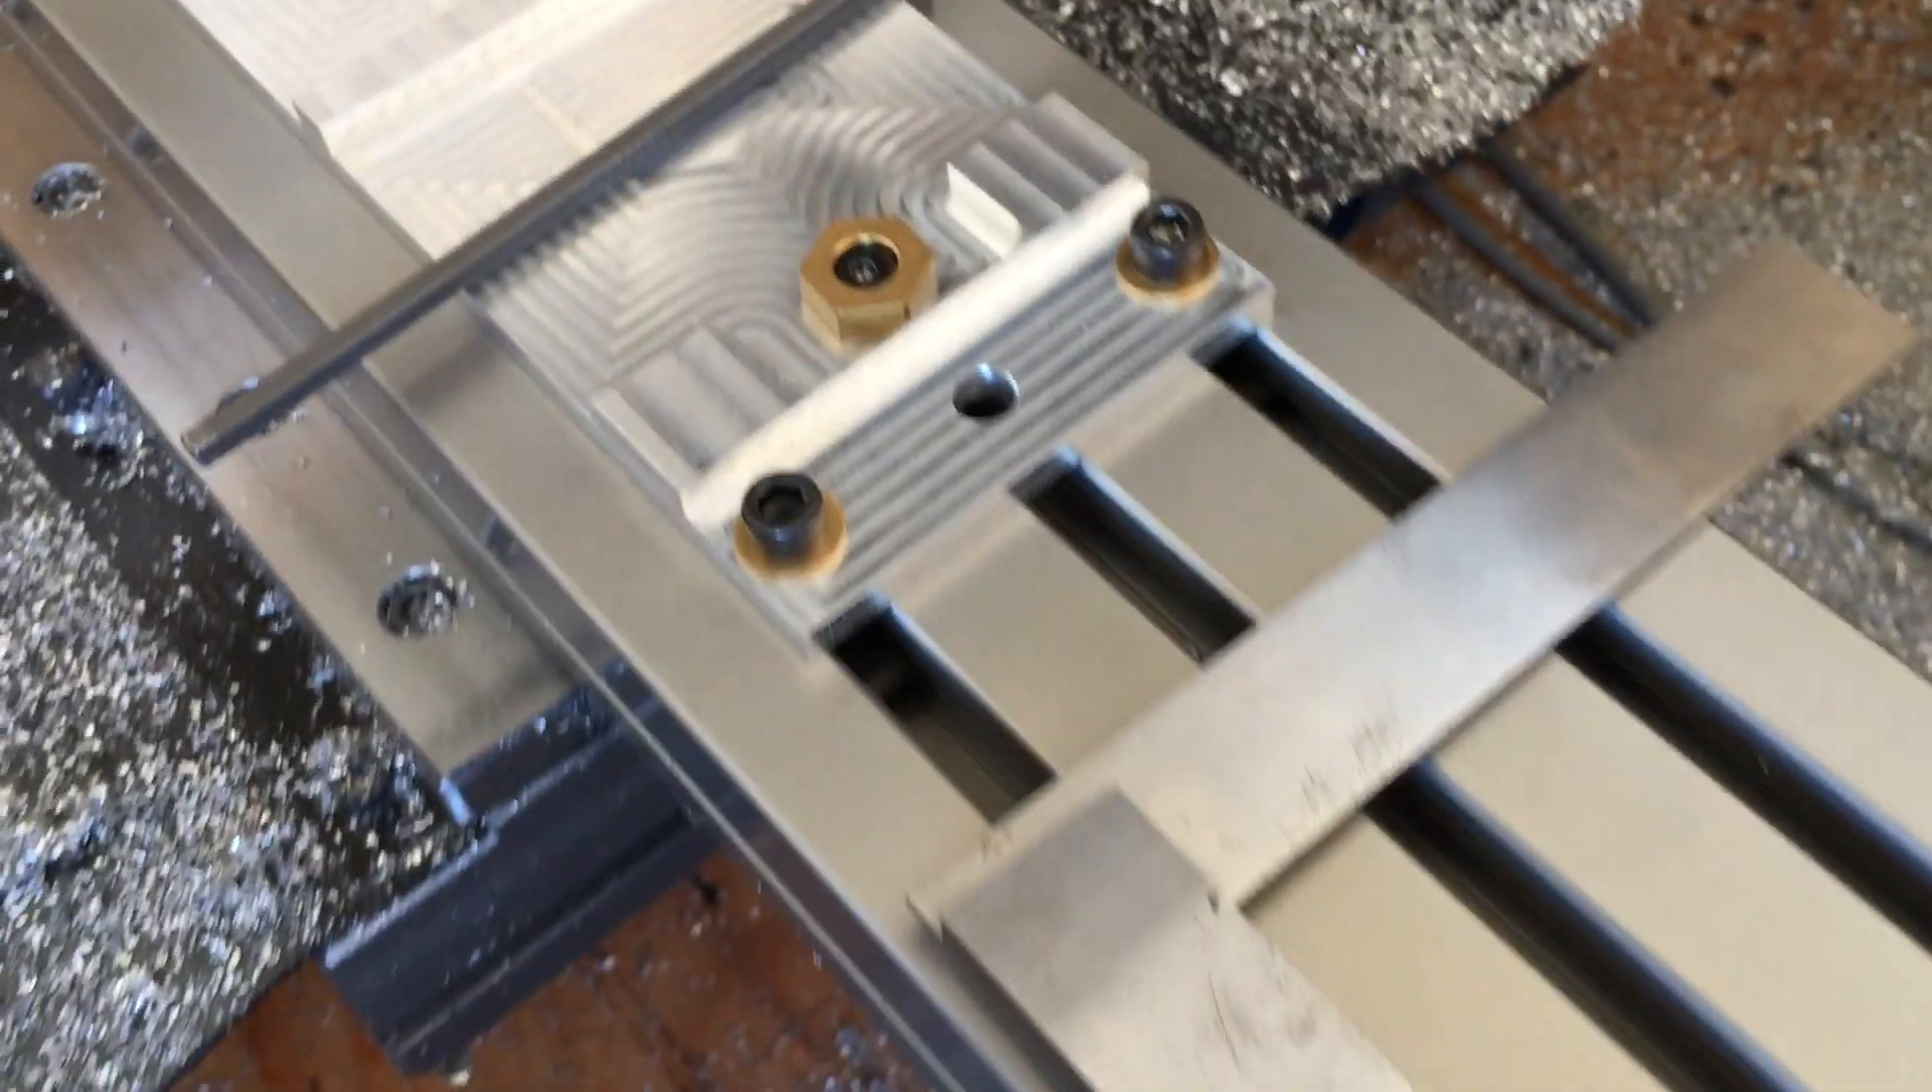Here we have the finished fixture plate with clamps installed.